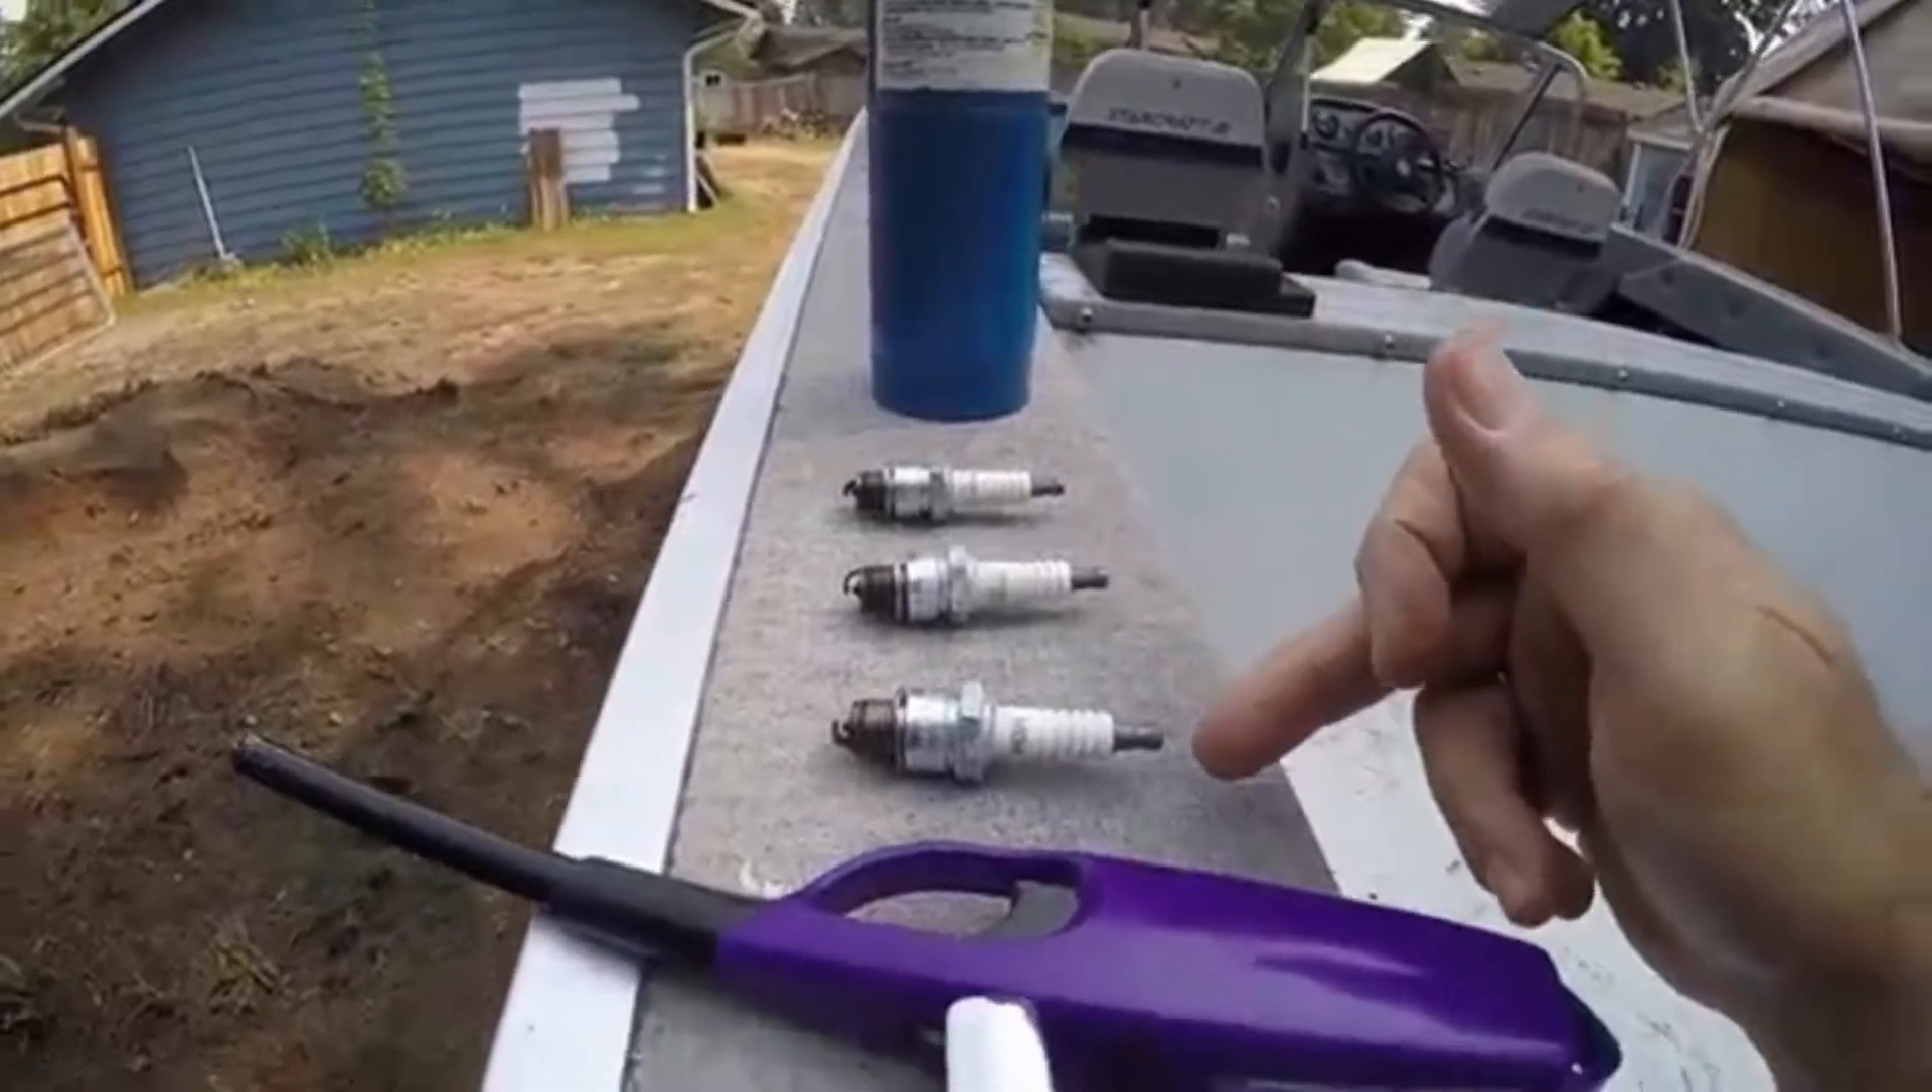And then also, when I pulled out the plugs, I have them sitting up here in order.